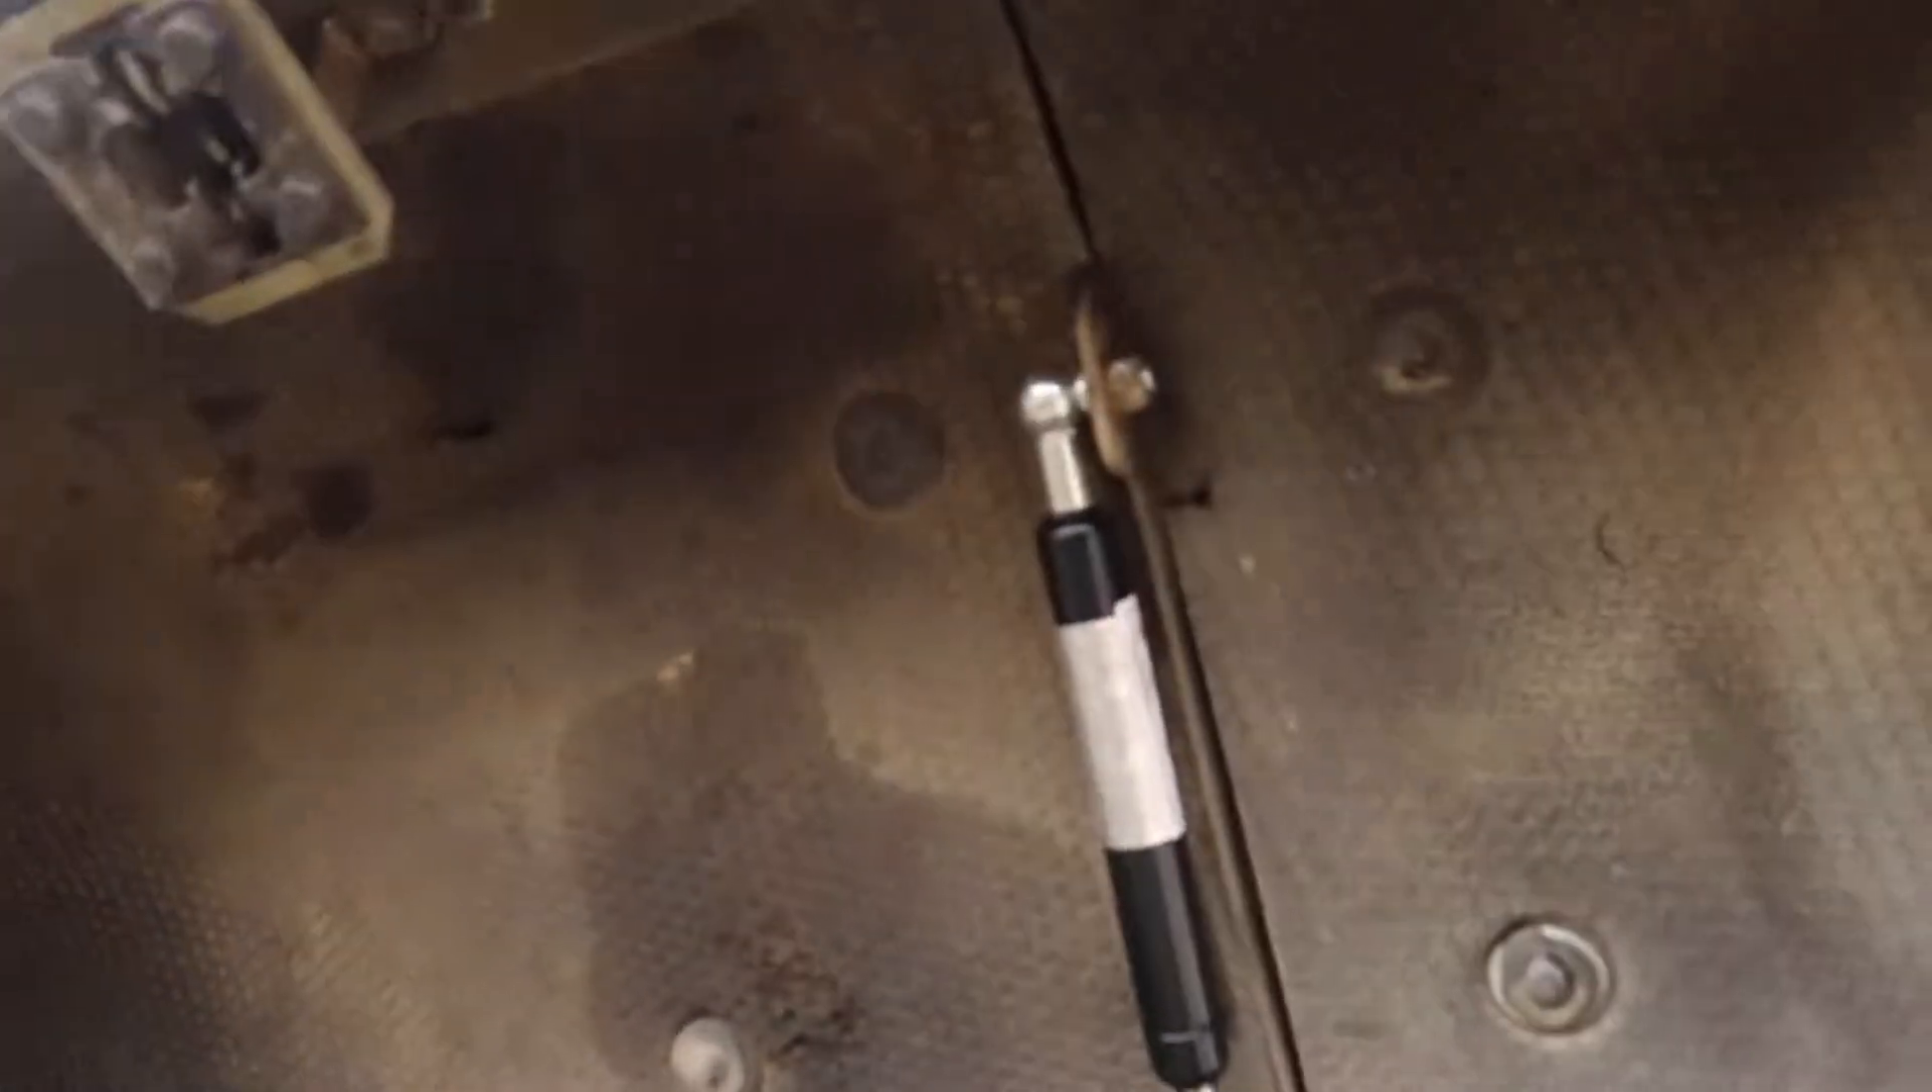New gas spring is in there.